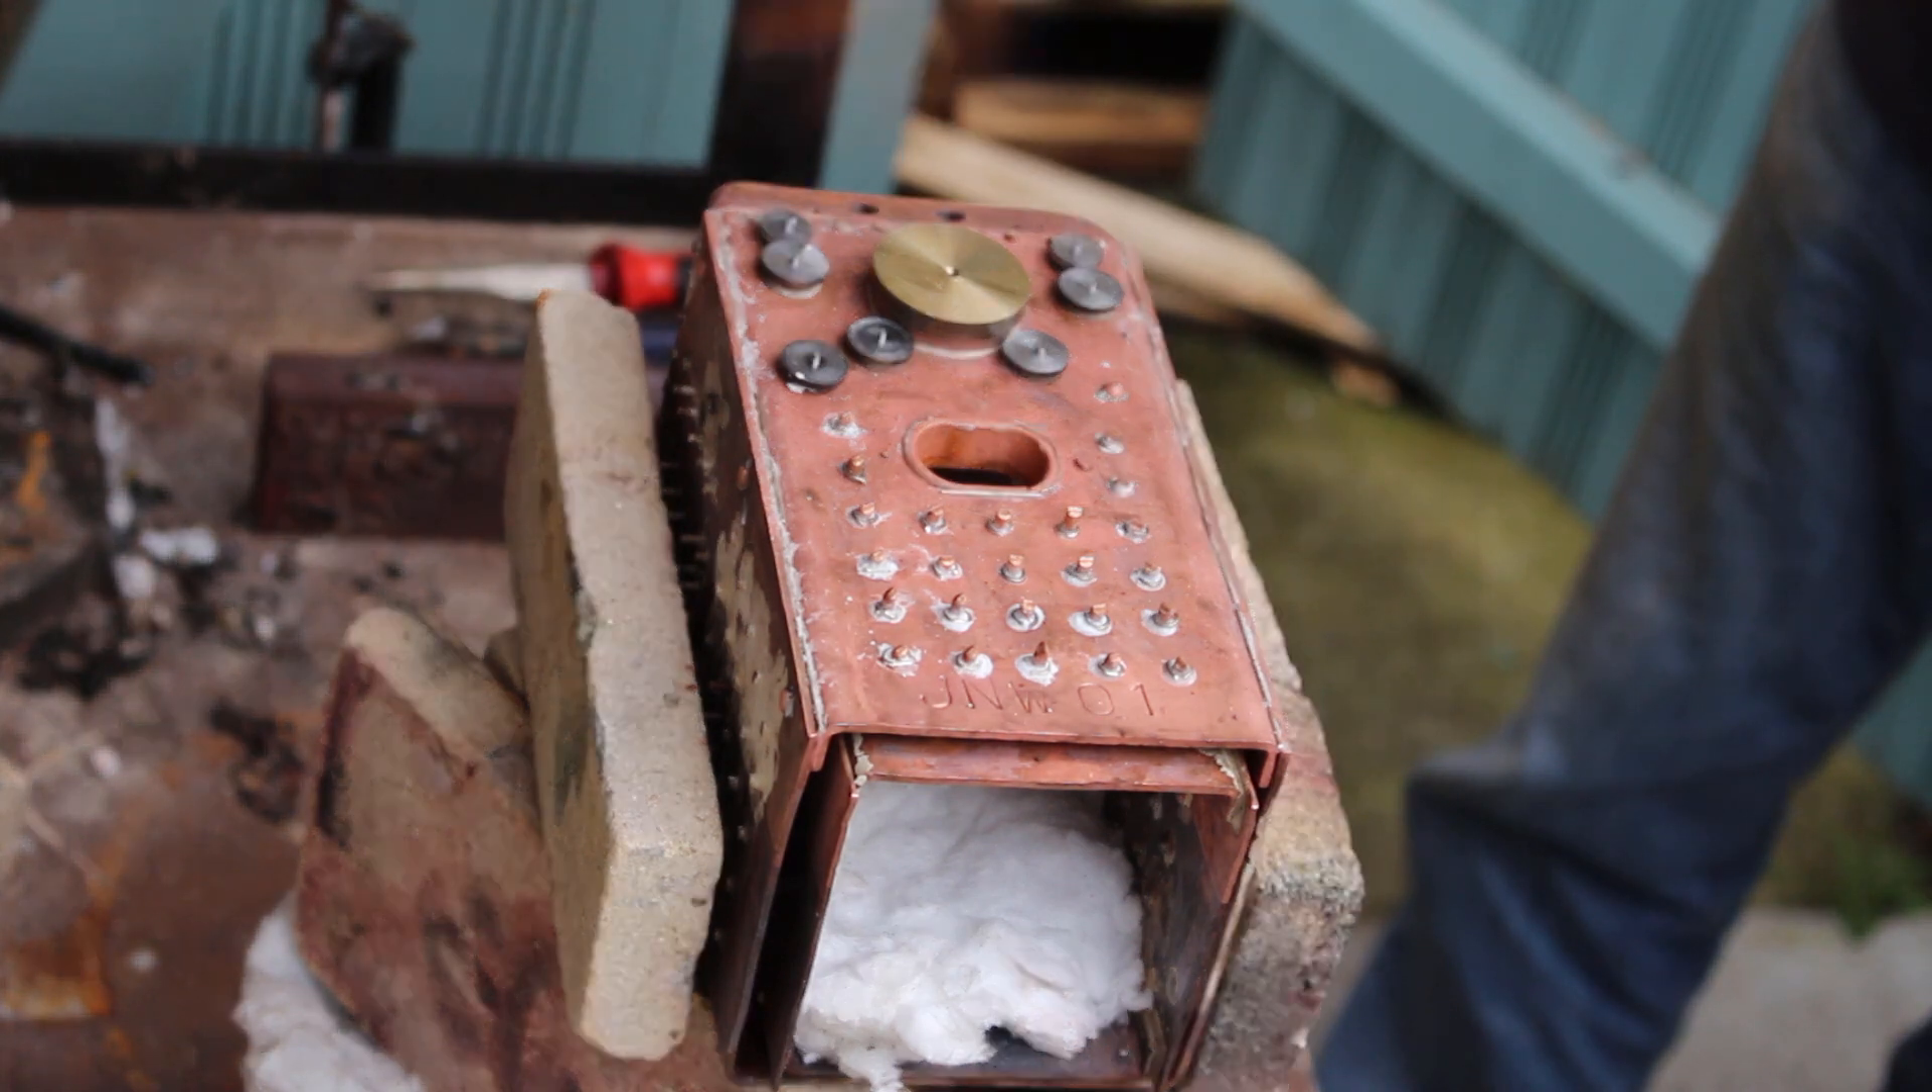I've placed the metal discs over the bushes in an effort to keep them away from the direct heat of the flame.